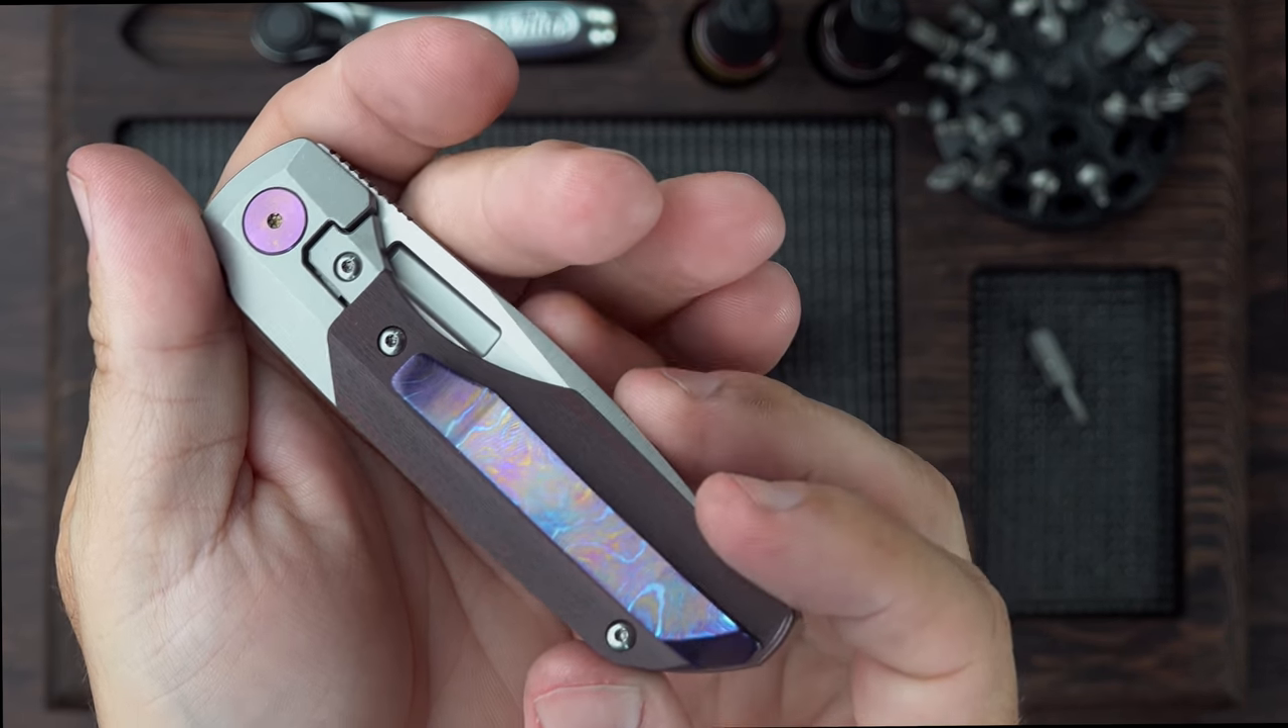I did the pivot screw swaps. You can see what it looks like with a purple anodized pivot on there.